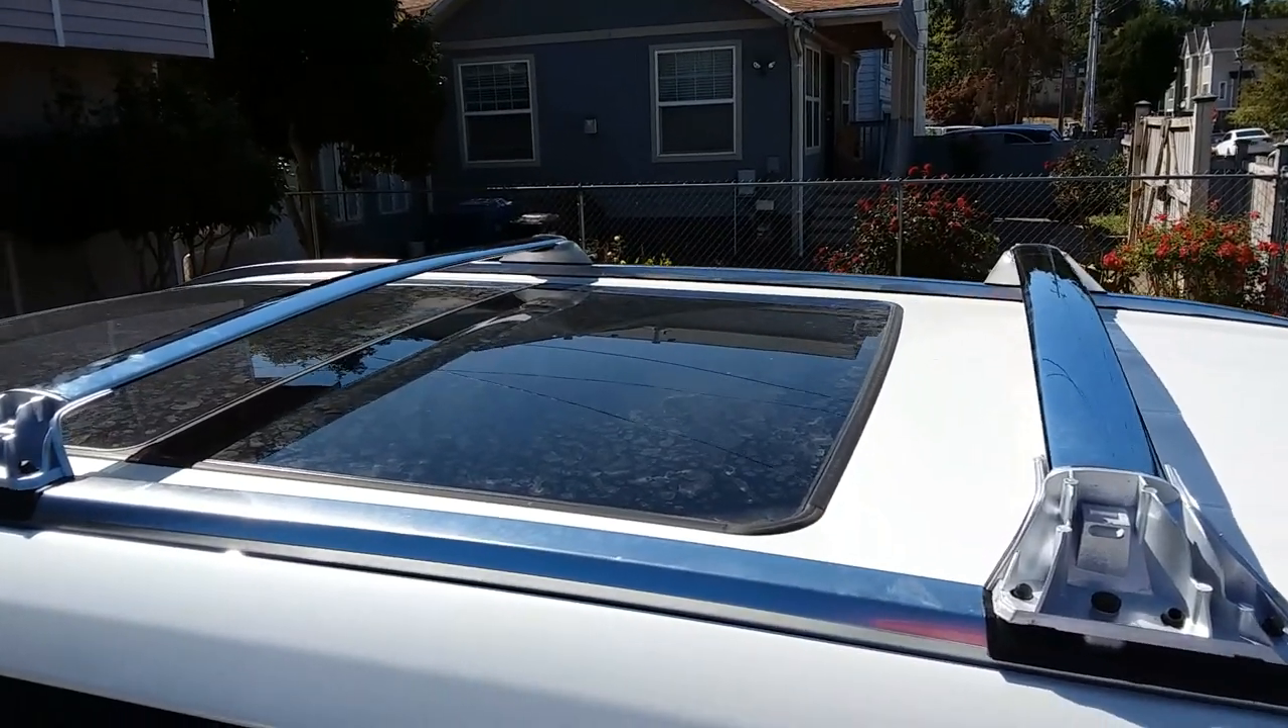Last thing we have to do is put back on the chrome mount covers and lock it again.